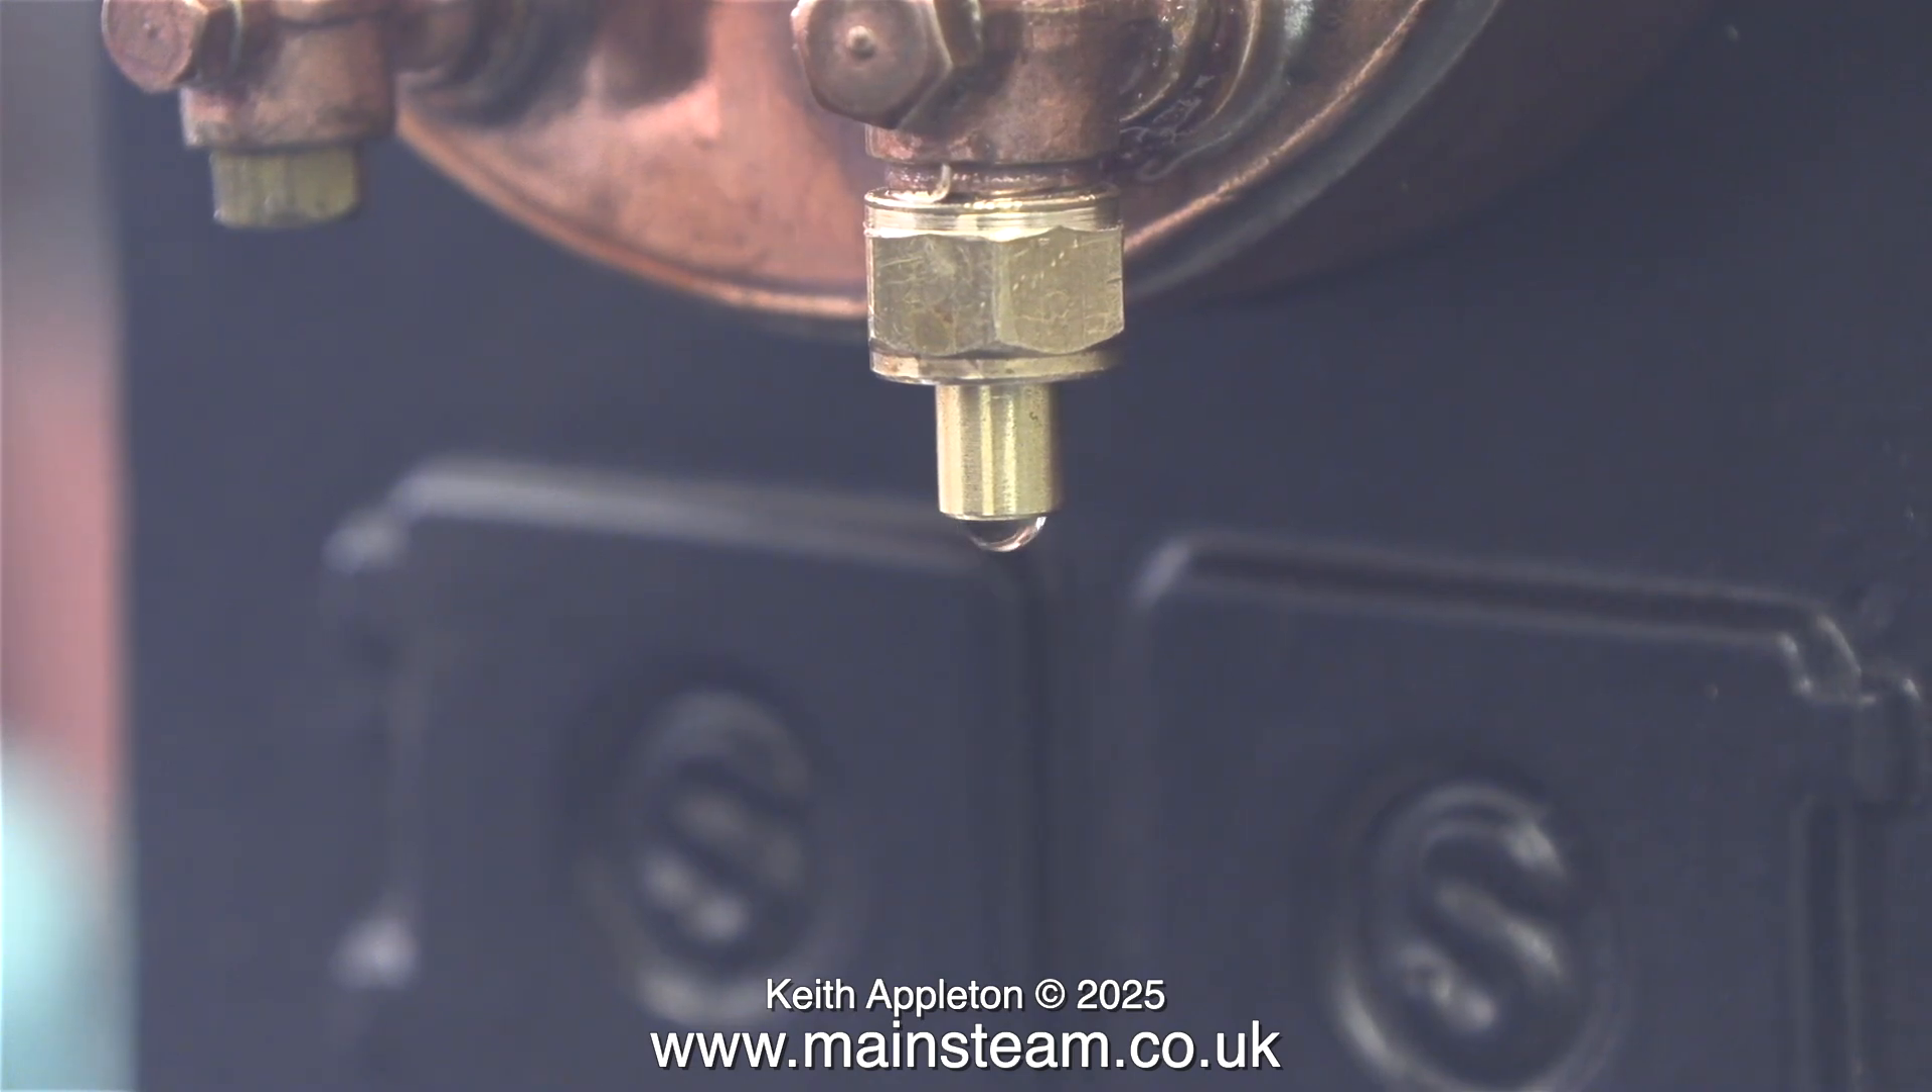The check valve is not connected to any pipe work and there's a bit of a drip coming from it.